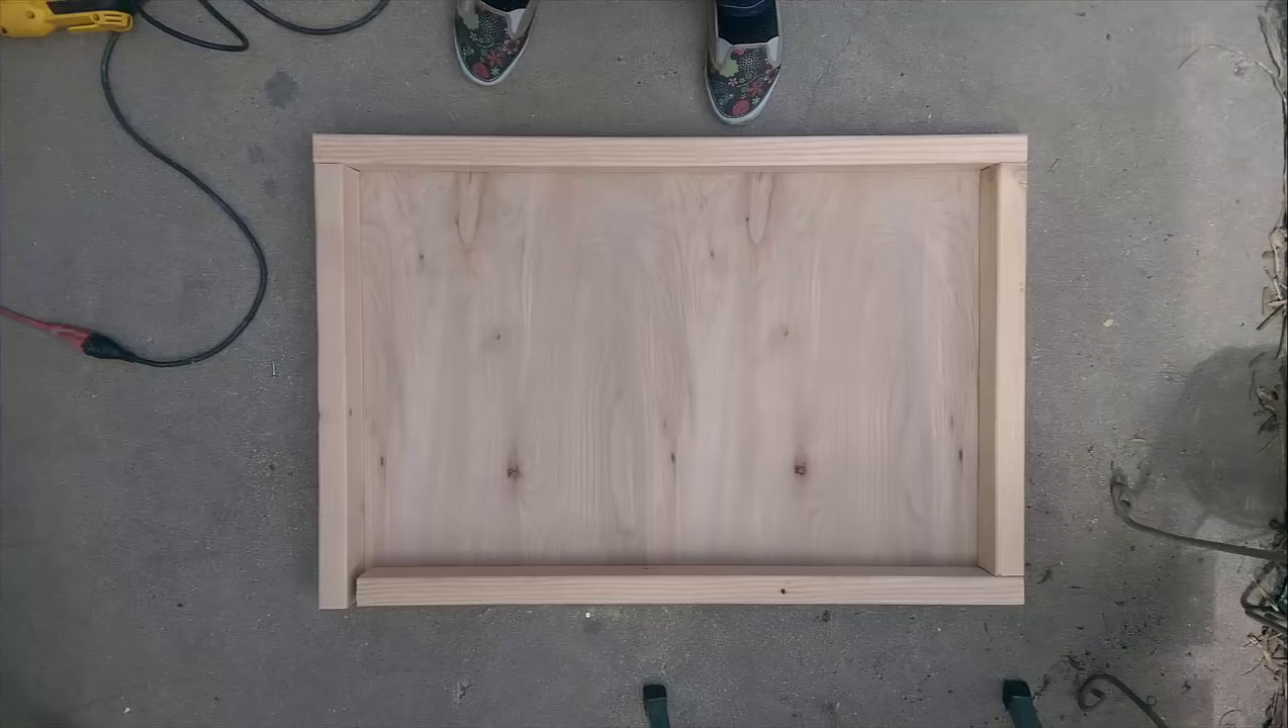So this is just a picture of what it looks like once you've attached the one 24 by 36 board to your frame.